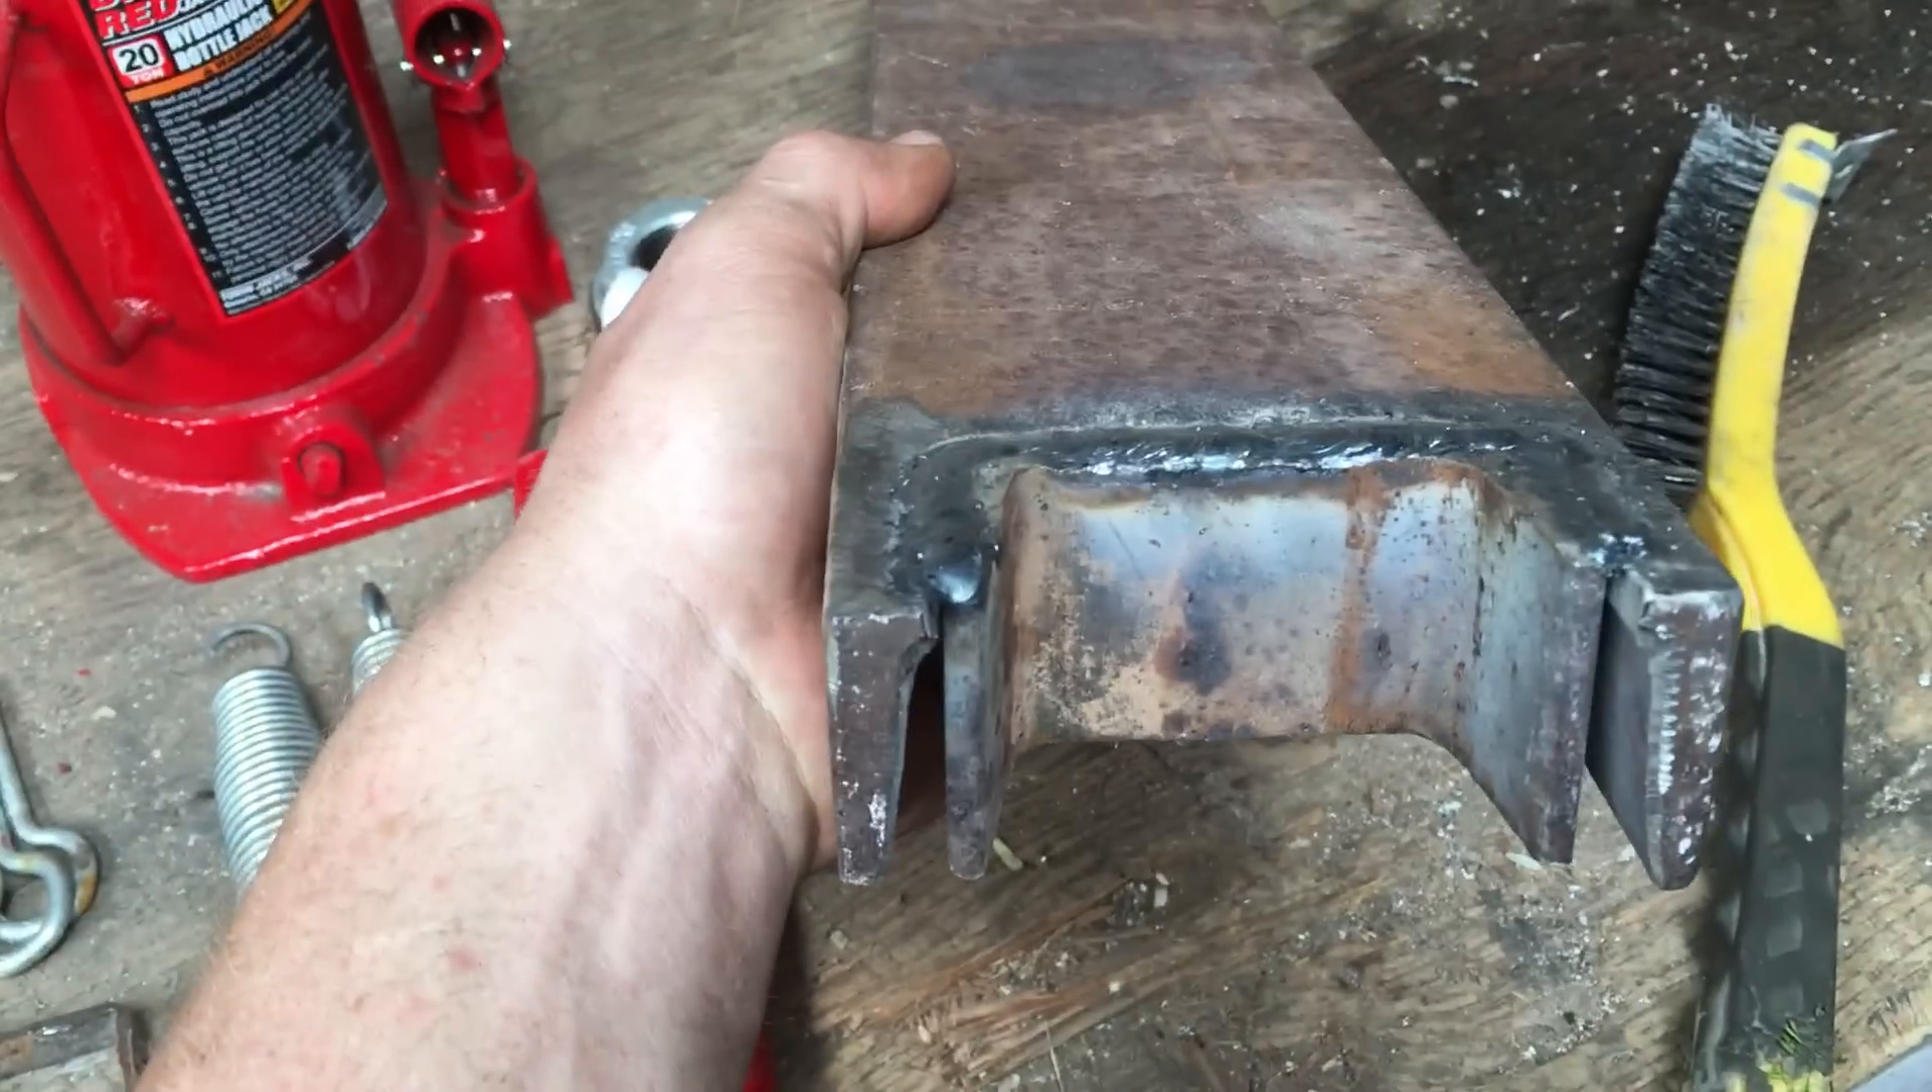What I've done is I've taken a 4 inch channel and then a couple 2 inch channels and welded them together like this.